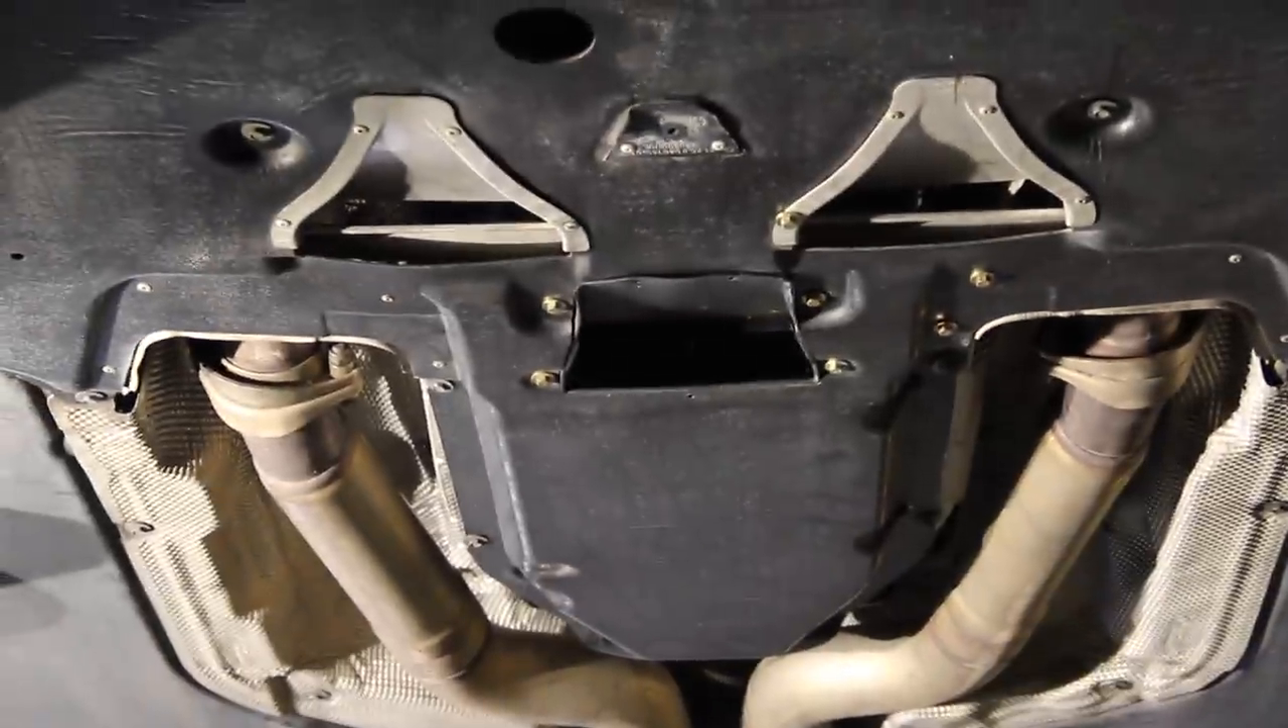But we just put the pan back in place, the trans pan. We can see there where we modified it to just suck in air and not deliver it anywhere specific.